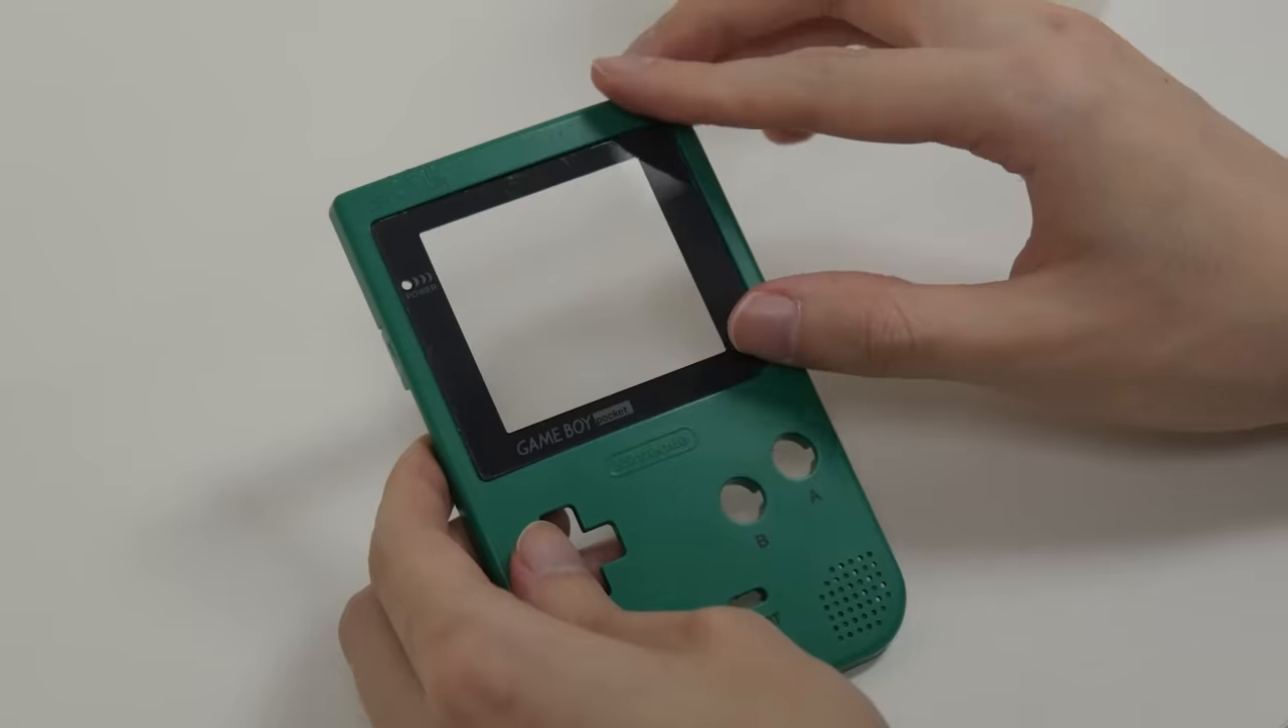I got the lens stuck on, the bezel is no longer naked, and now for the centerpiece.